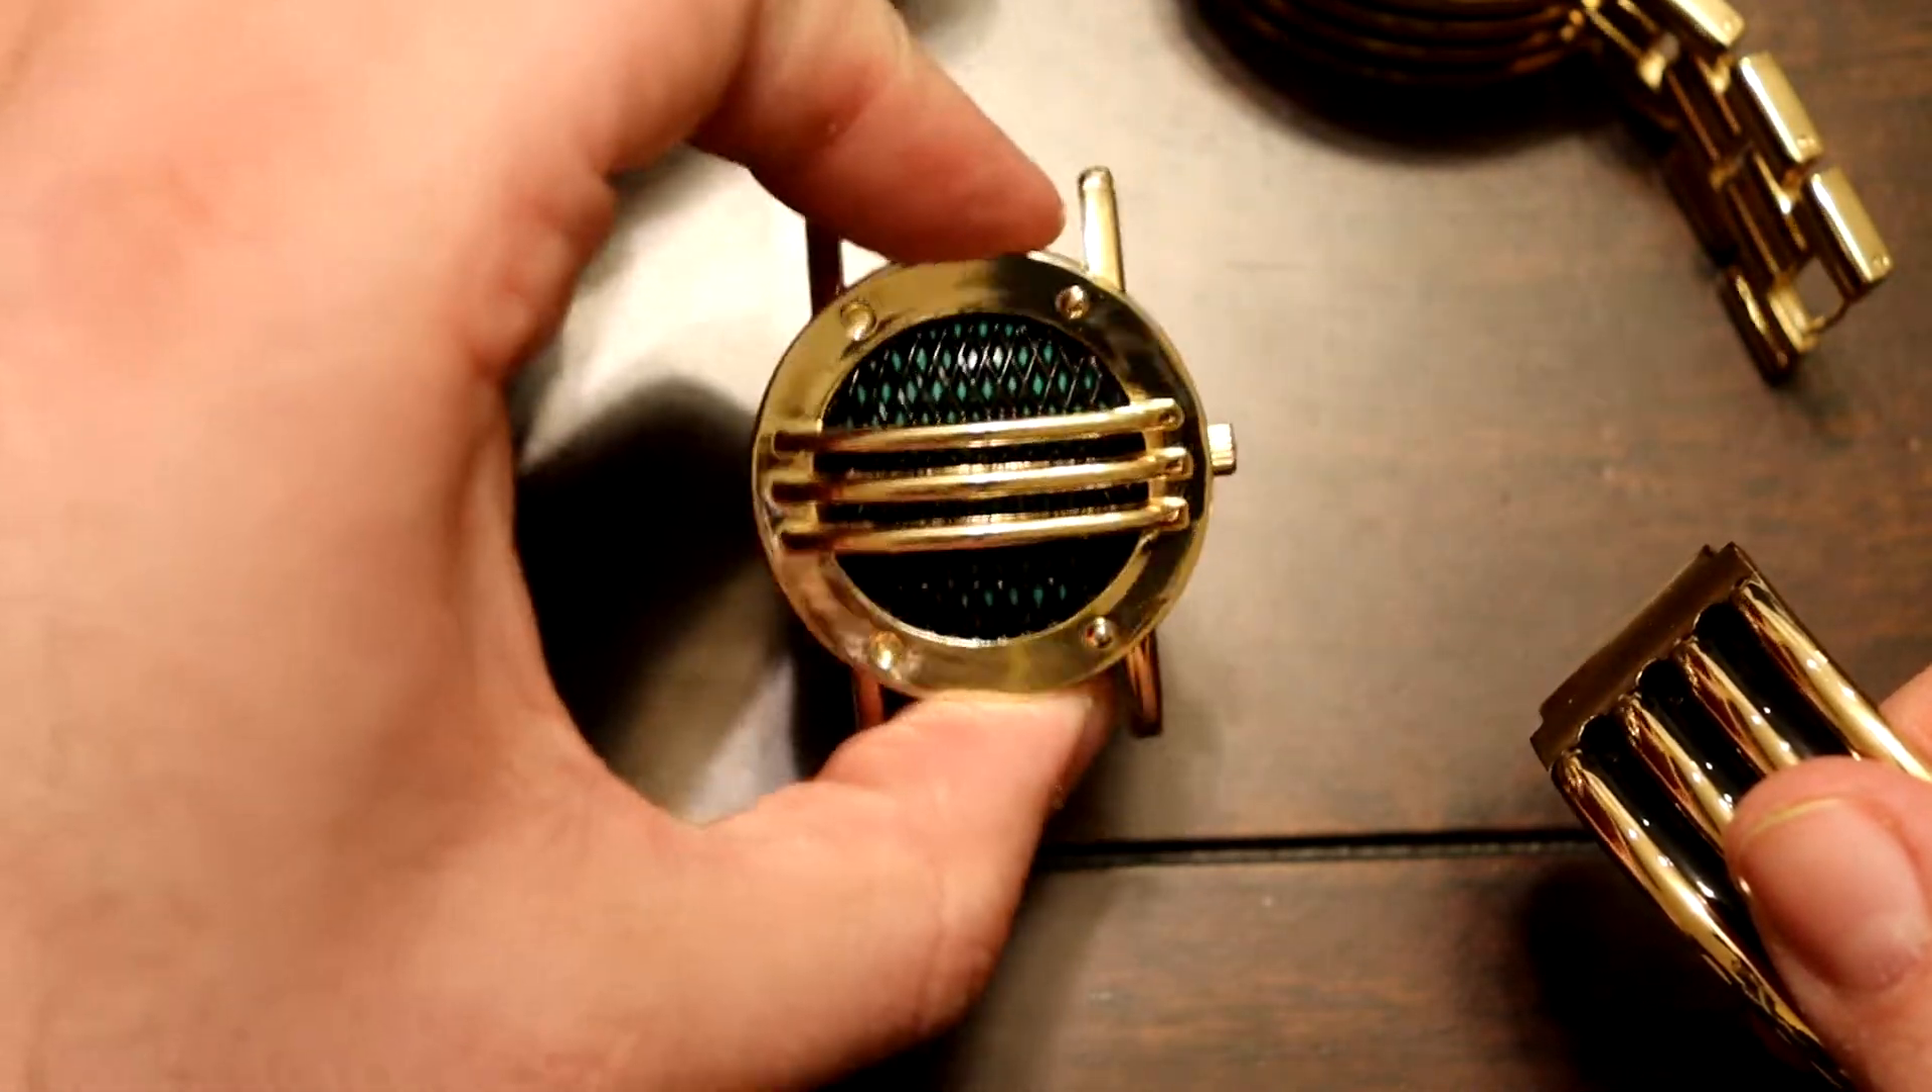So now we have the detached head.